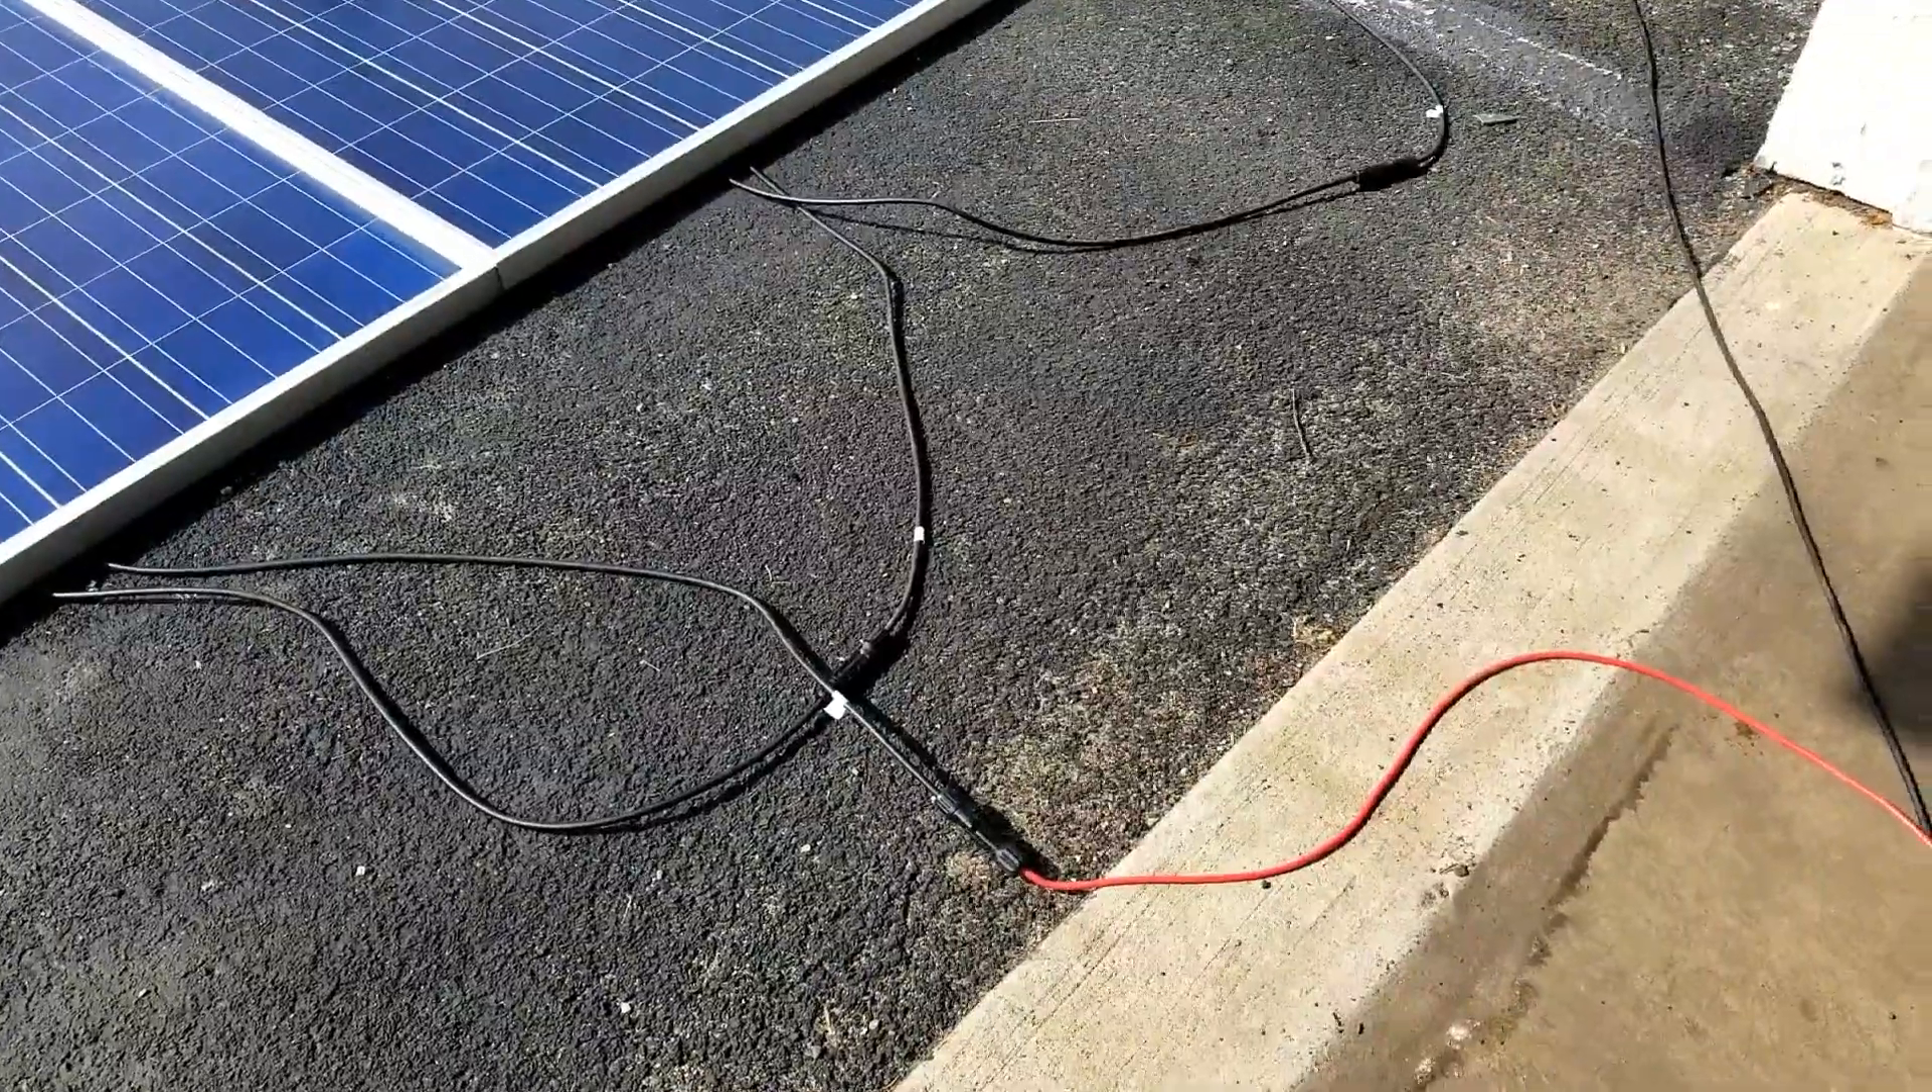Now we have the wires connected.